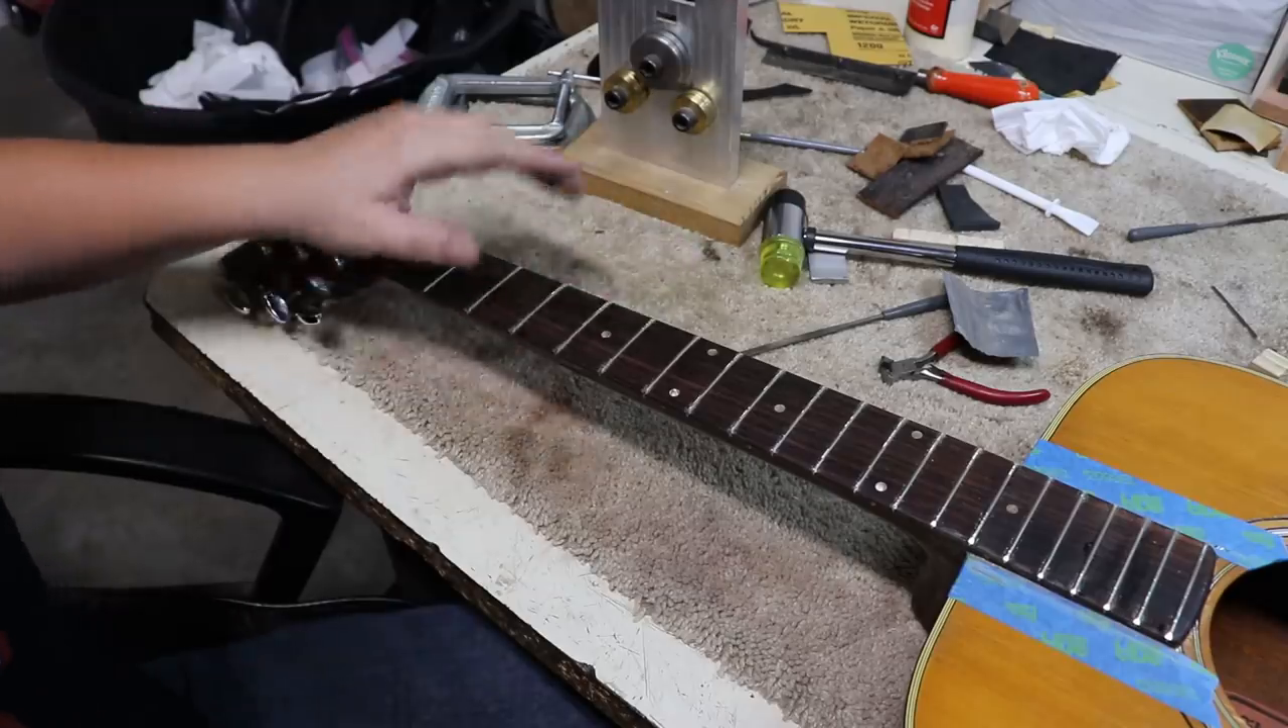So I've got all the frets in and I've already kind of rounded off the ends.